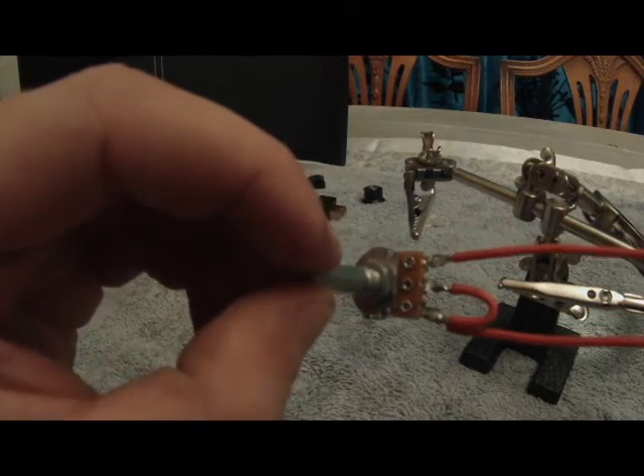Right, so that's the pot all soldered up.